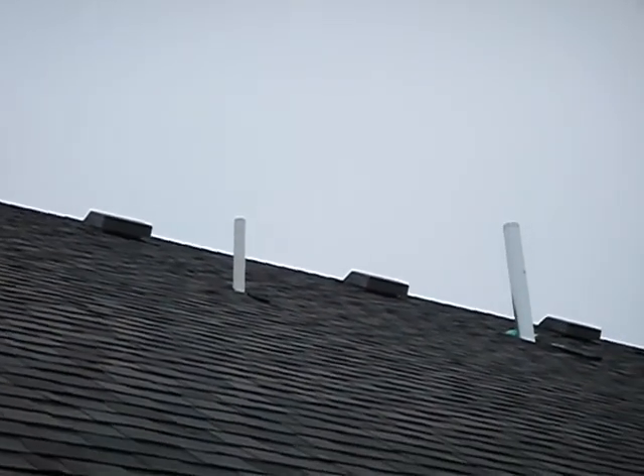The furnace vent cap is not installed either.